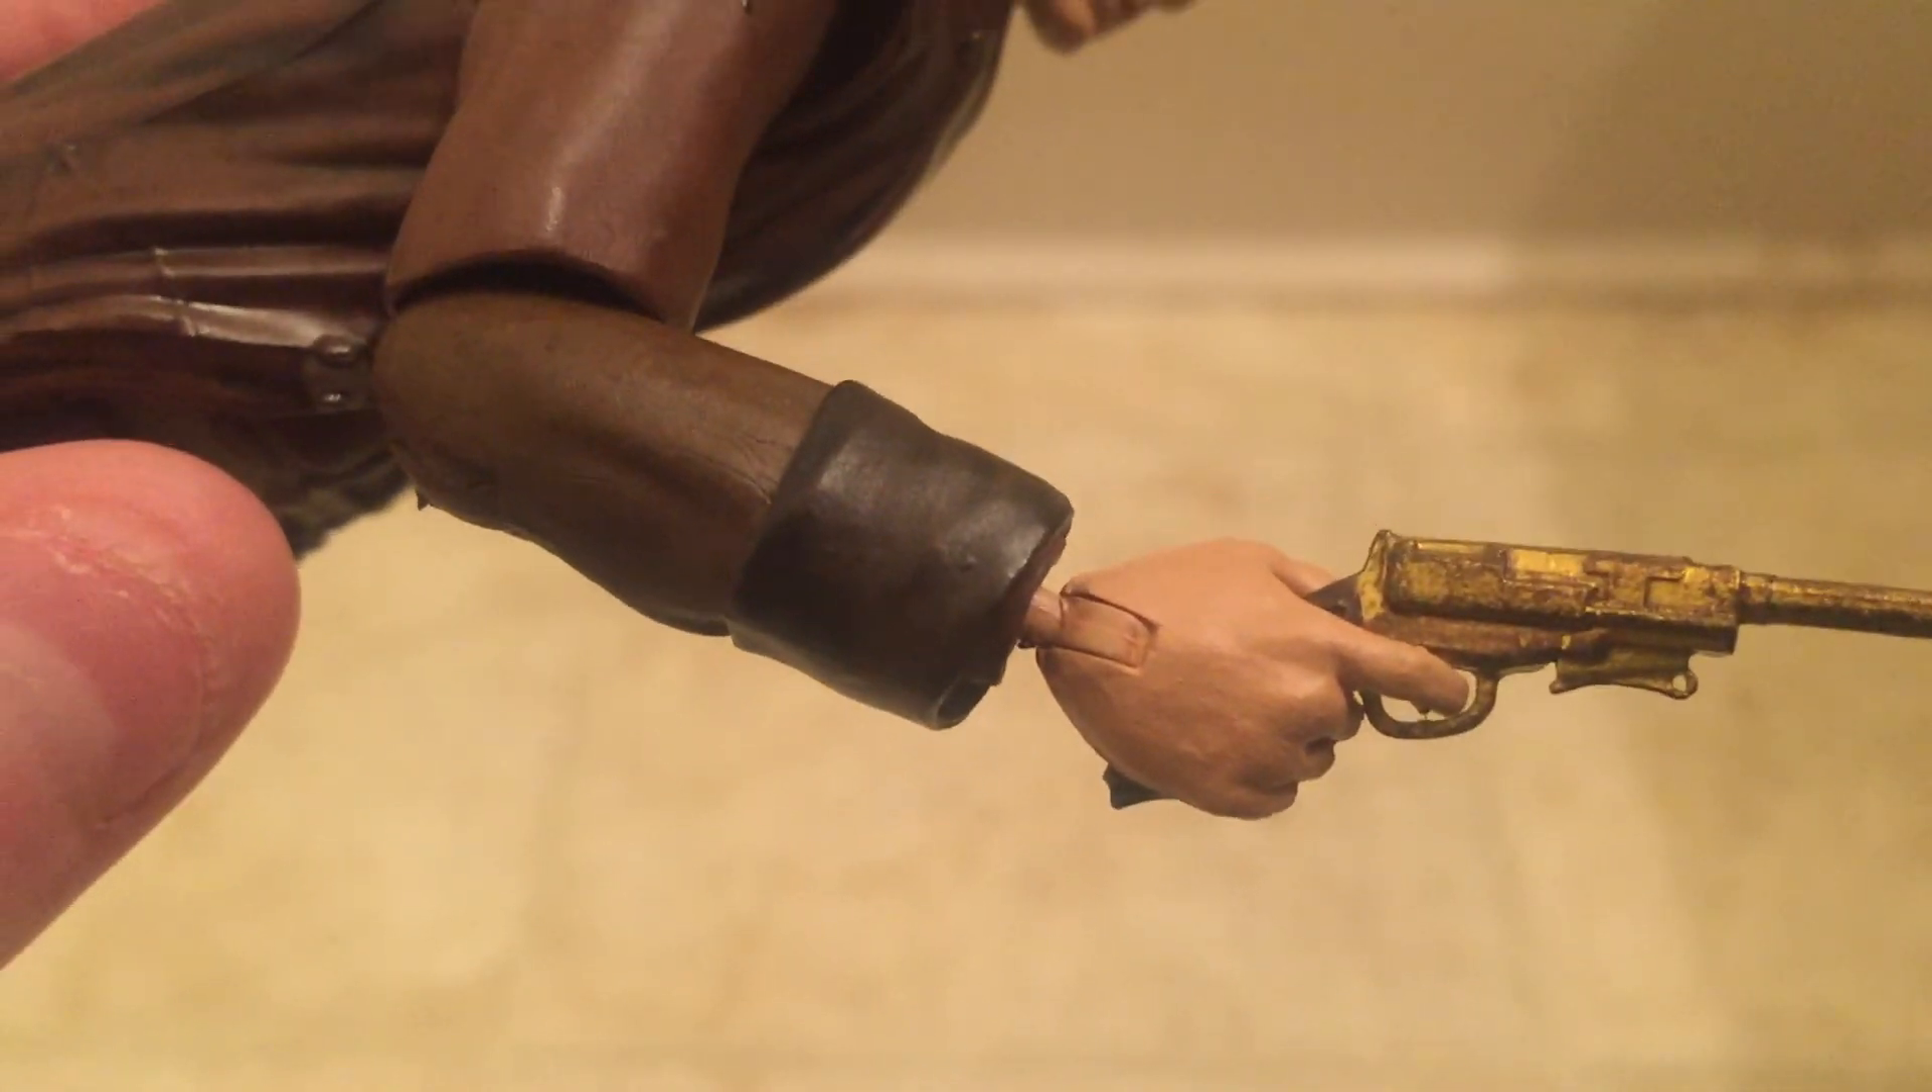I don't know why one side is worse than the other, but yeah, this wrist looks pretty bad since it looks, it's not really attached all the way.